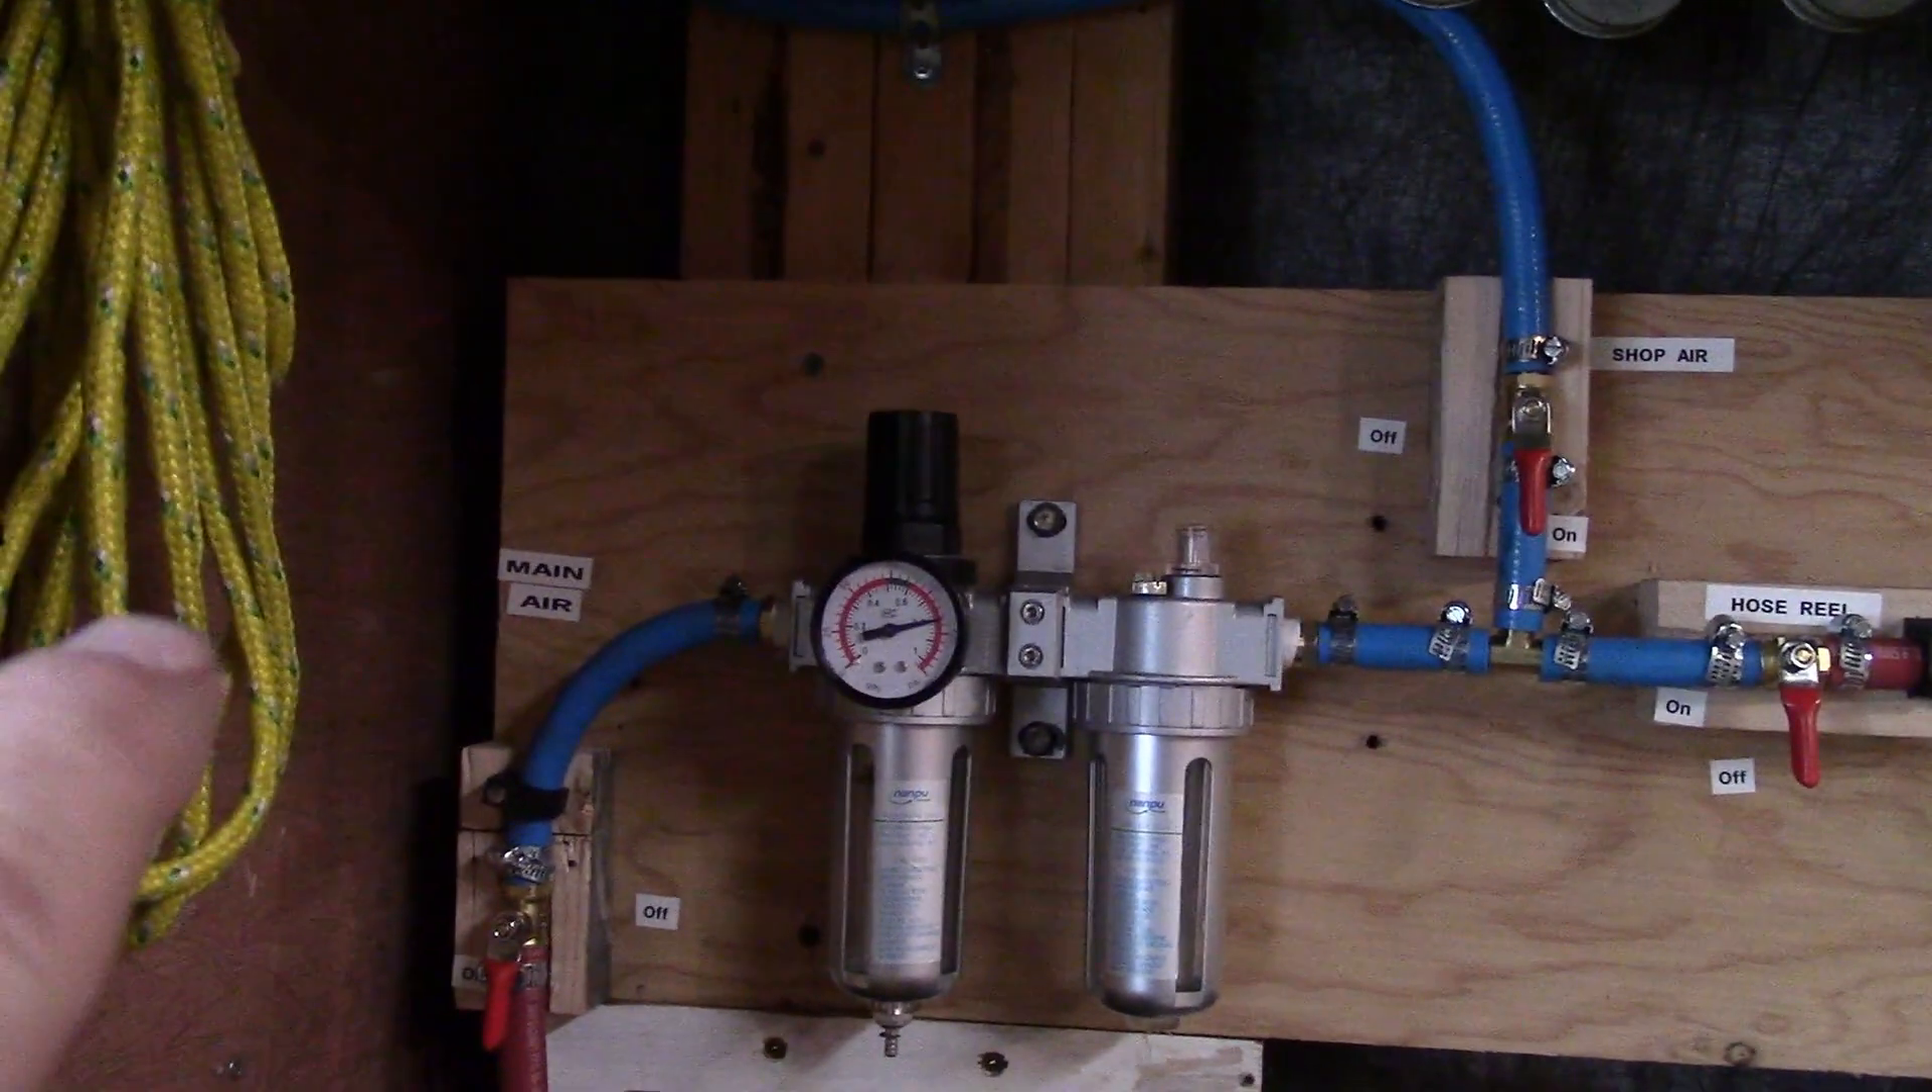So, just to finish up, I added some labels here, like main air, off and on, and shop air, hose reel, and so on.